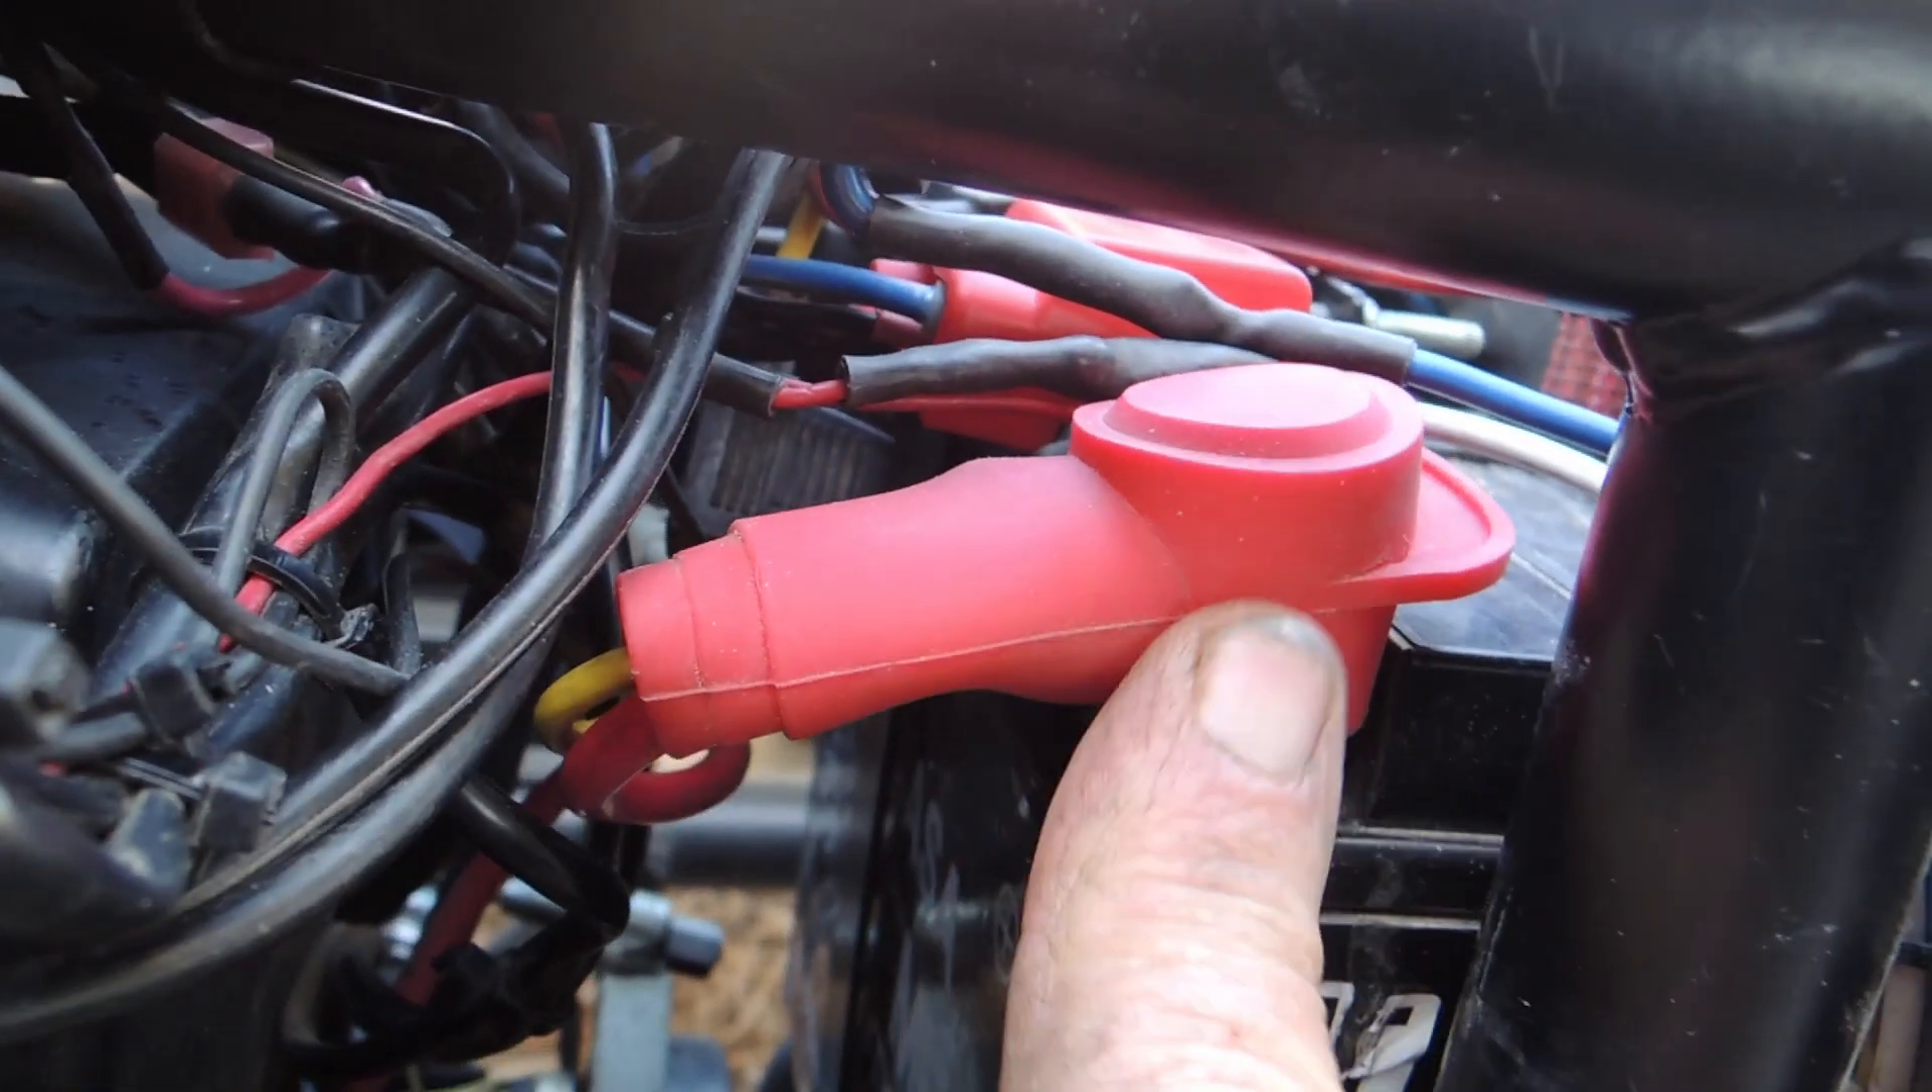Here's the uh the new rubber boot over the terminal looks pretty good nice and soft stays there.